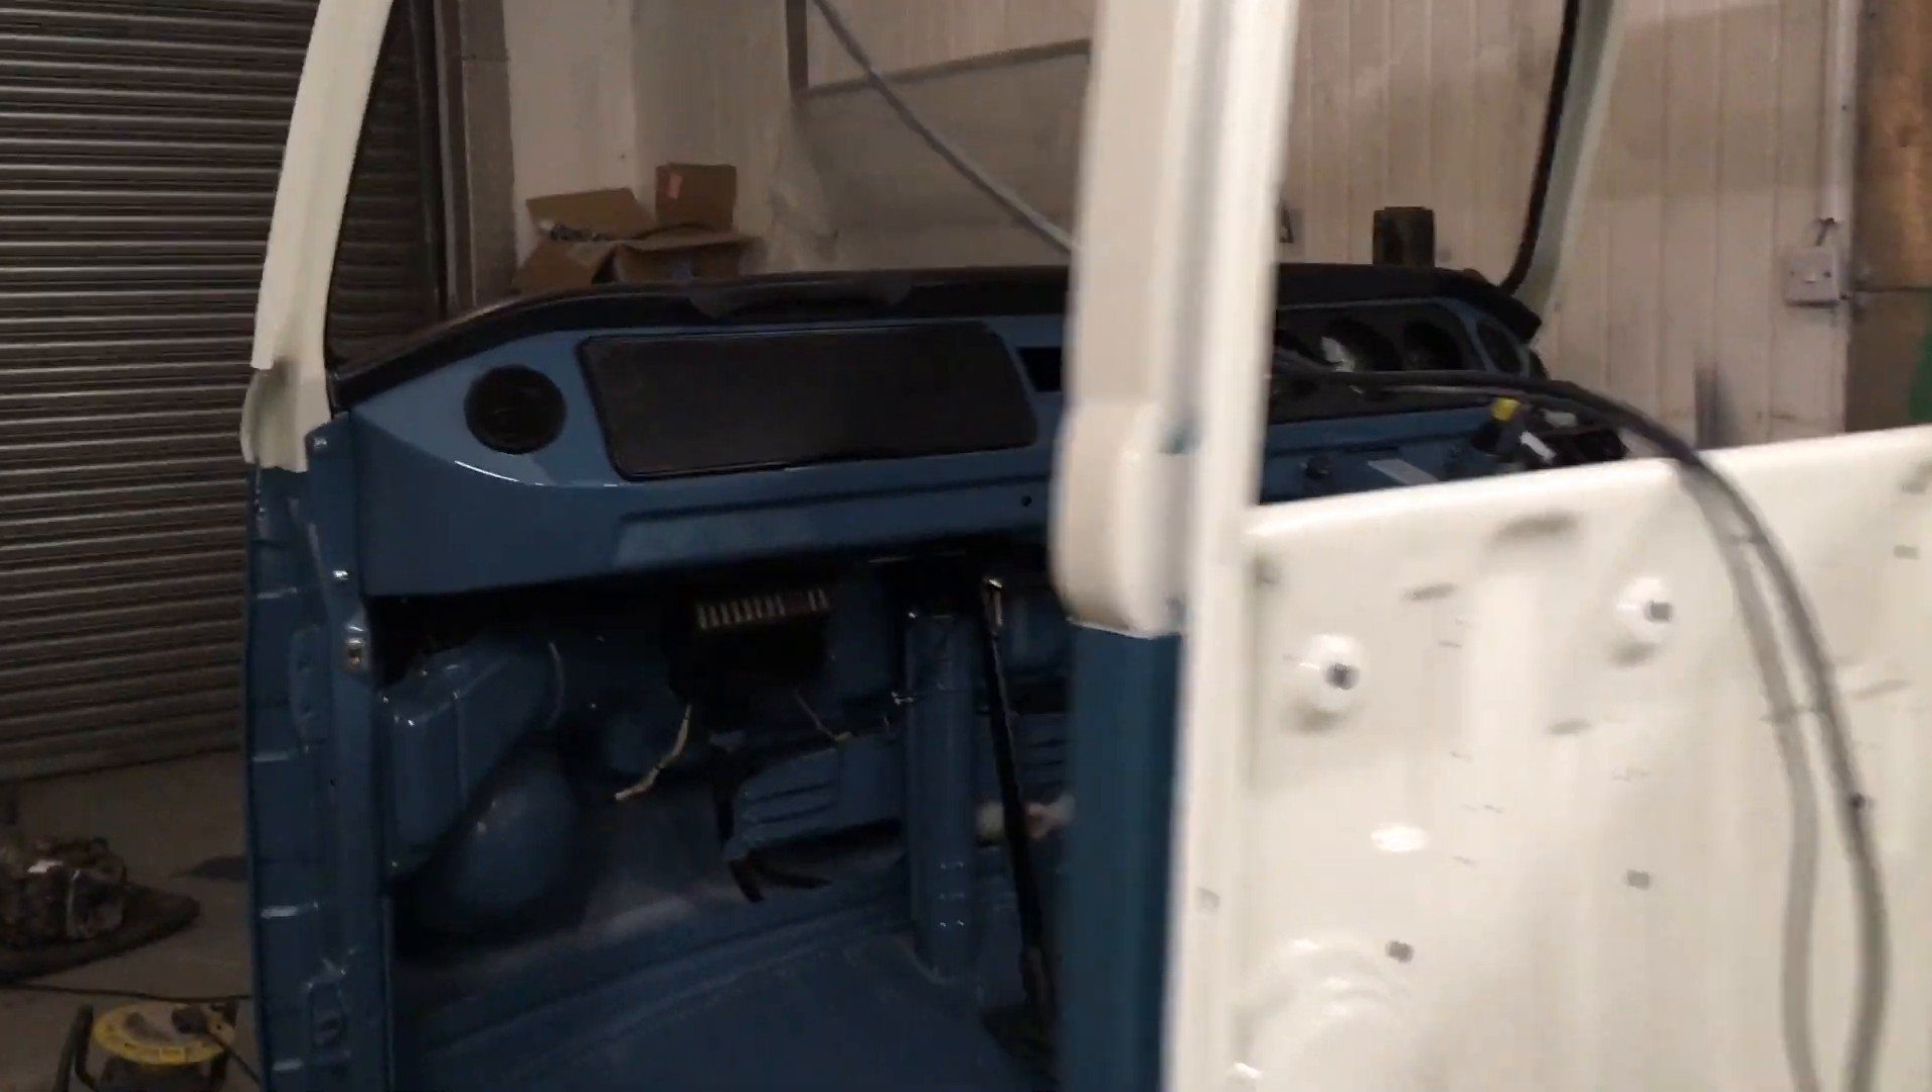If we move up to the front dash, it's pretty much built up now. It's got the wheel to go back in a few other bits.